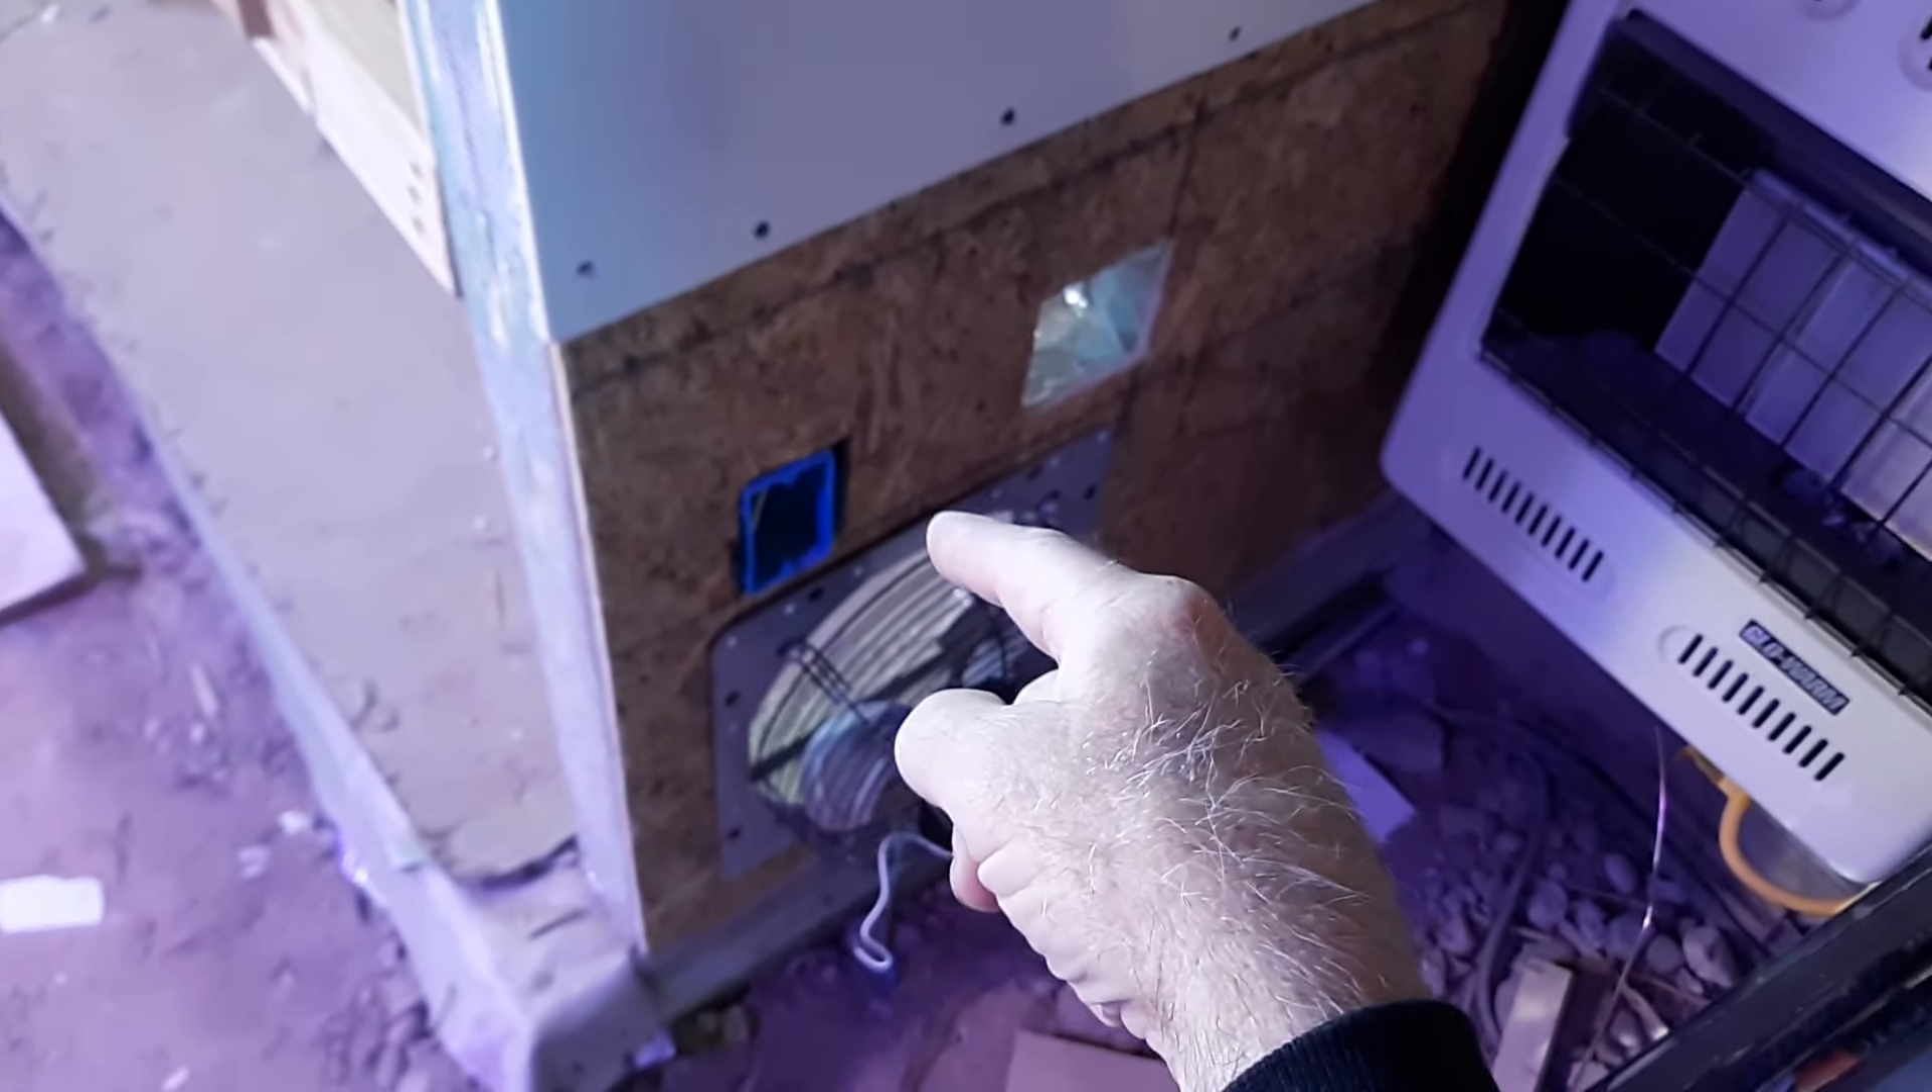We still have to put in our outlet here for the fan. That's still got to be installed.